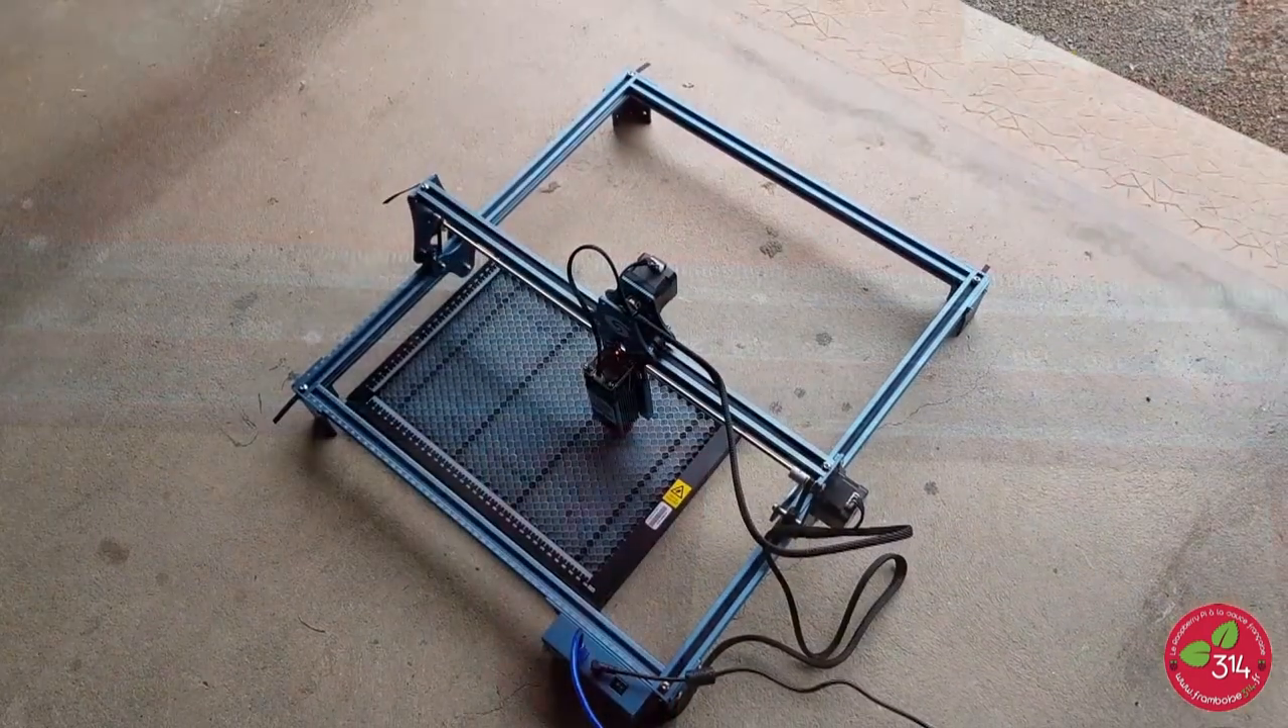Voilà le laser est en place donc là je ne l'ai pas mis dans le caisson.